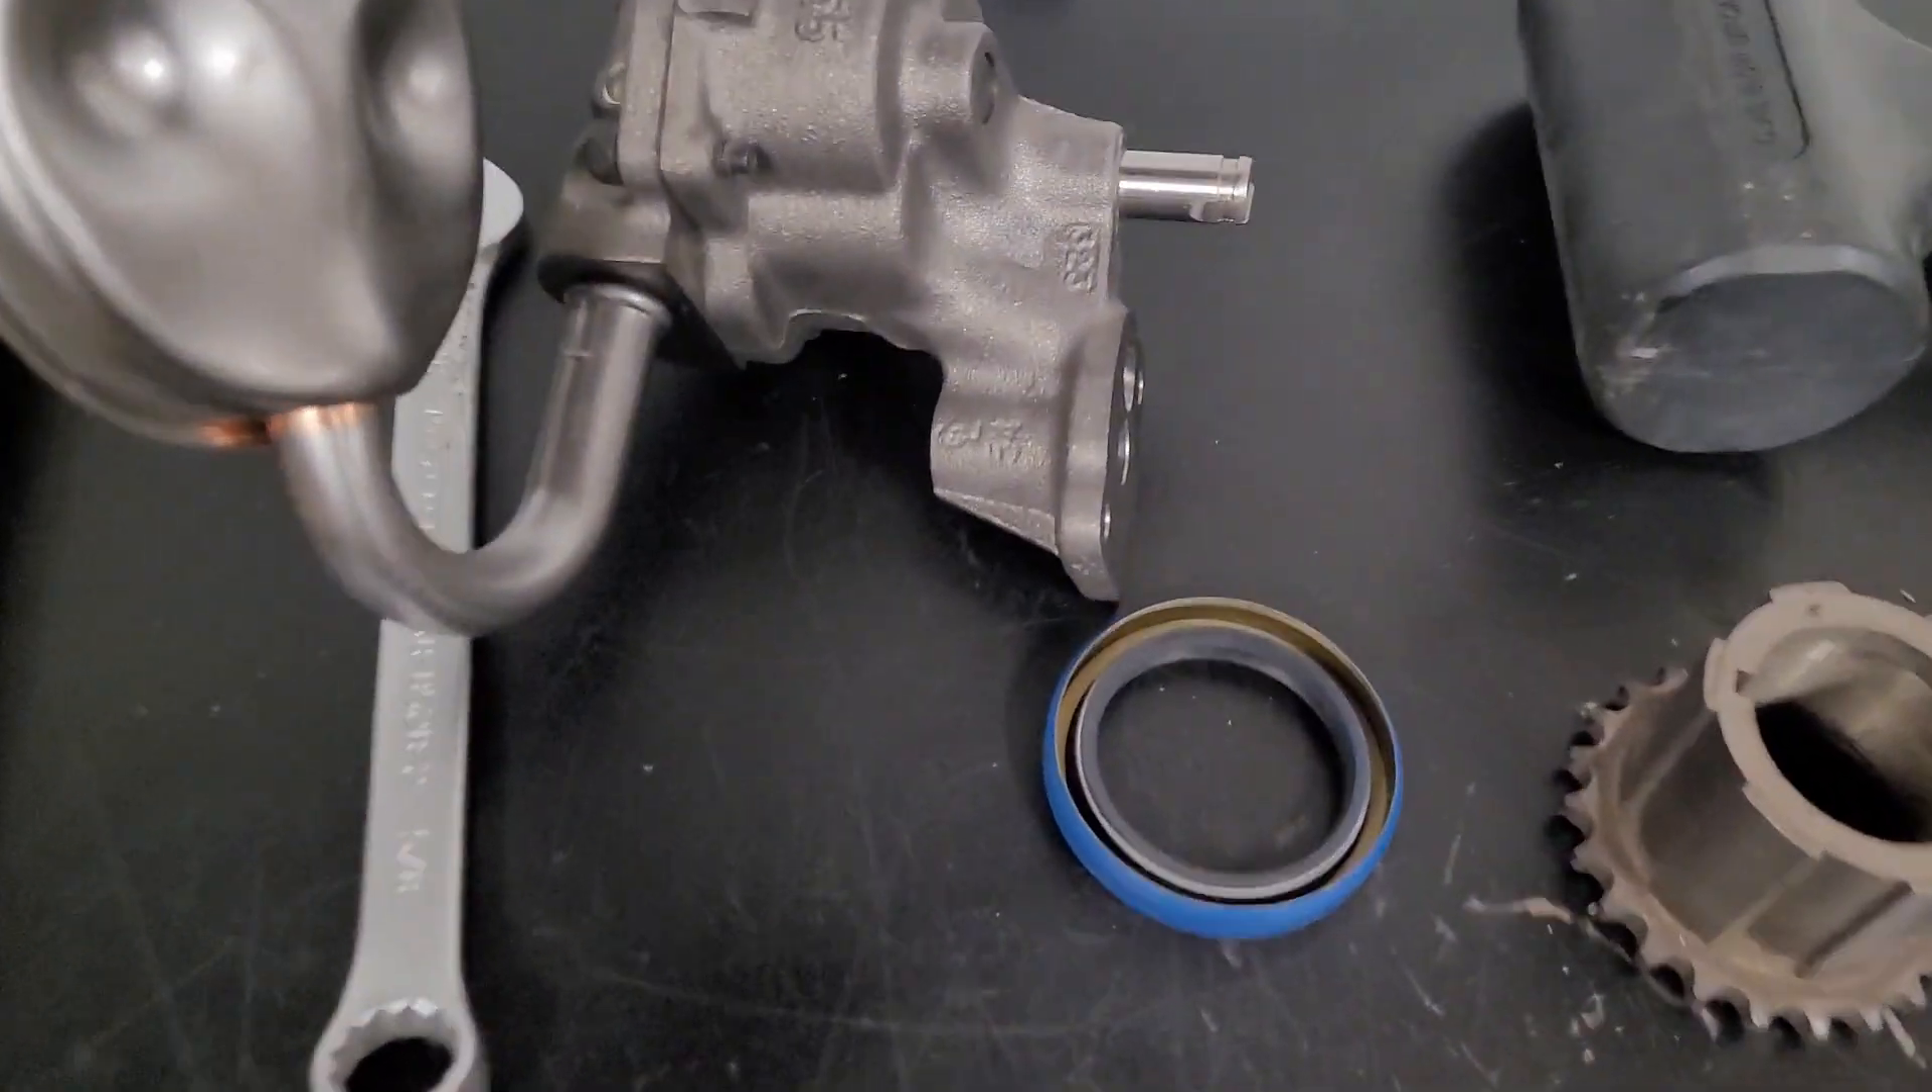And, uh, we have our oil pump pickup on our oil pump there.